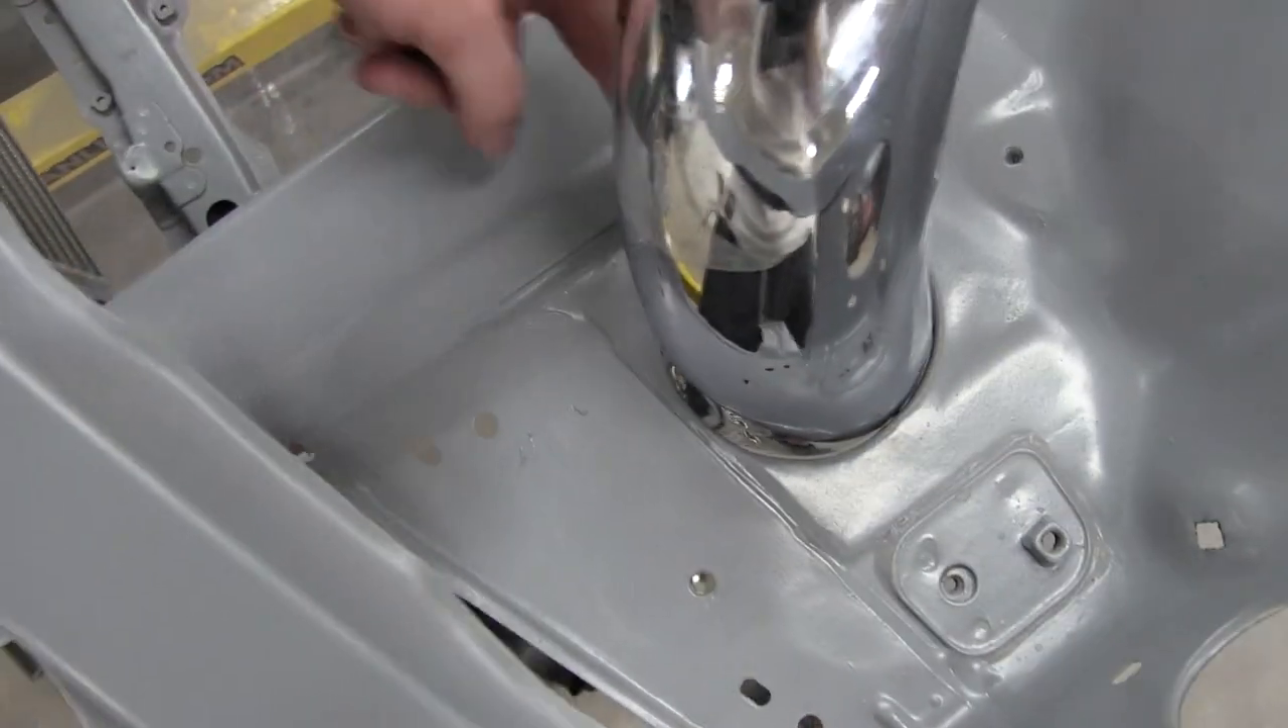All right, here we go. All right, so I got the piping in.